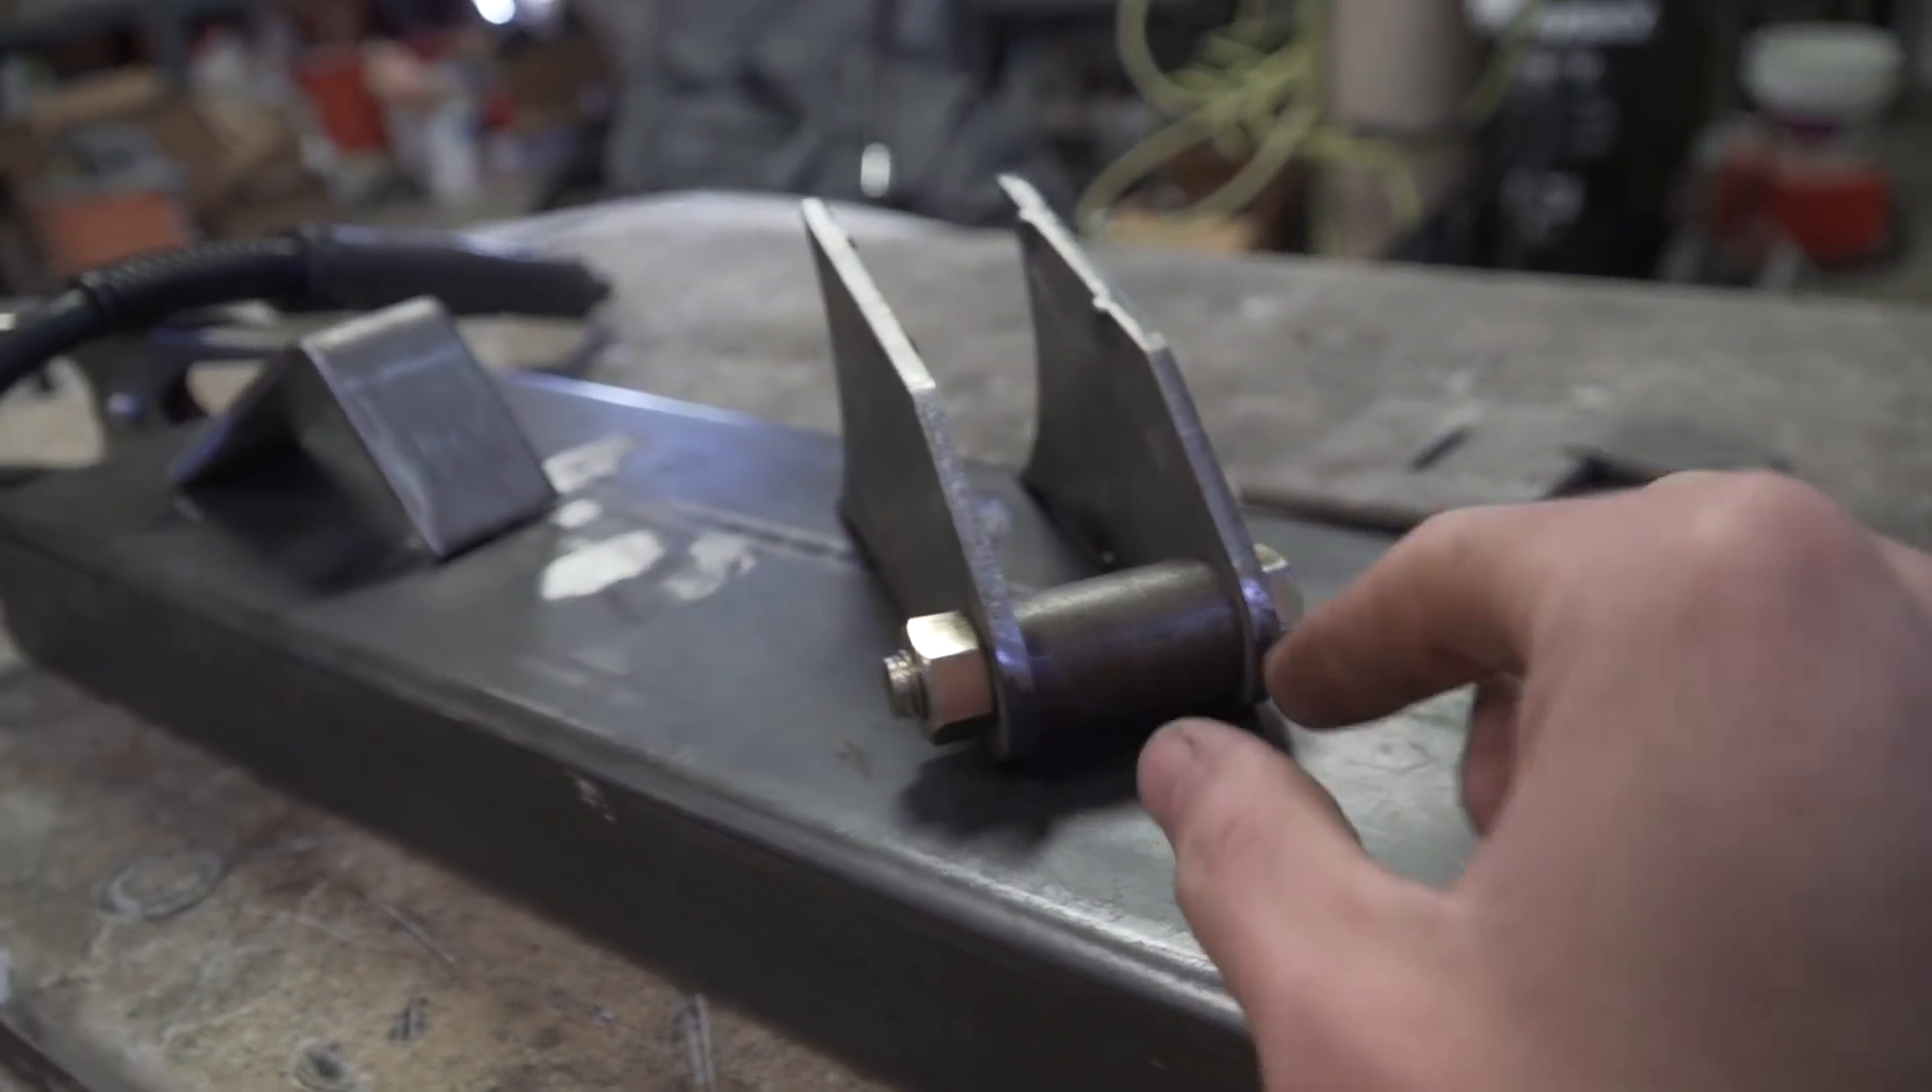I went ahead and got these shock mounts bolted together already.